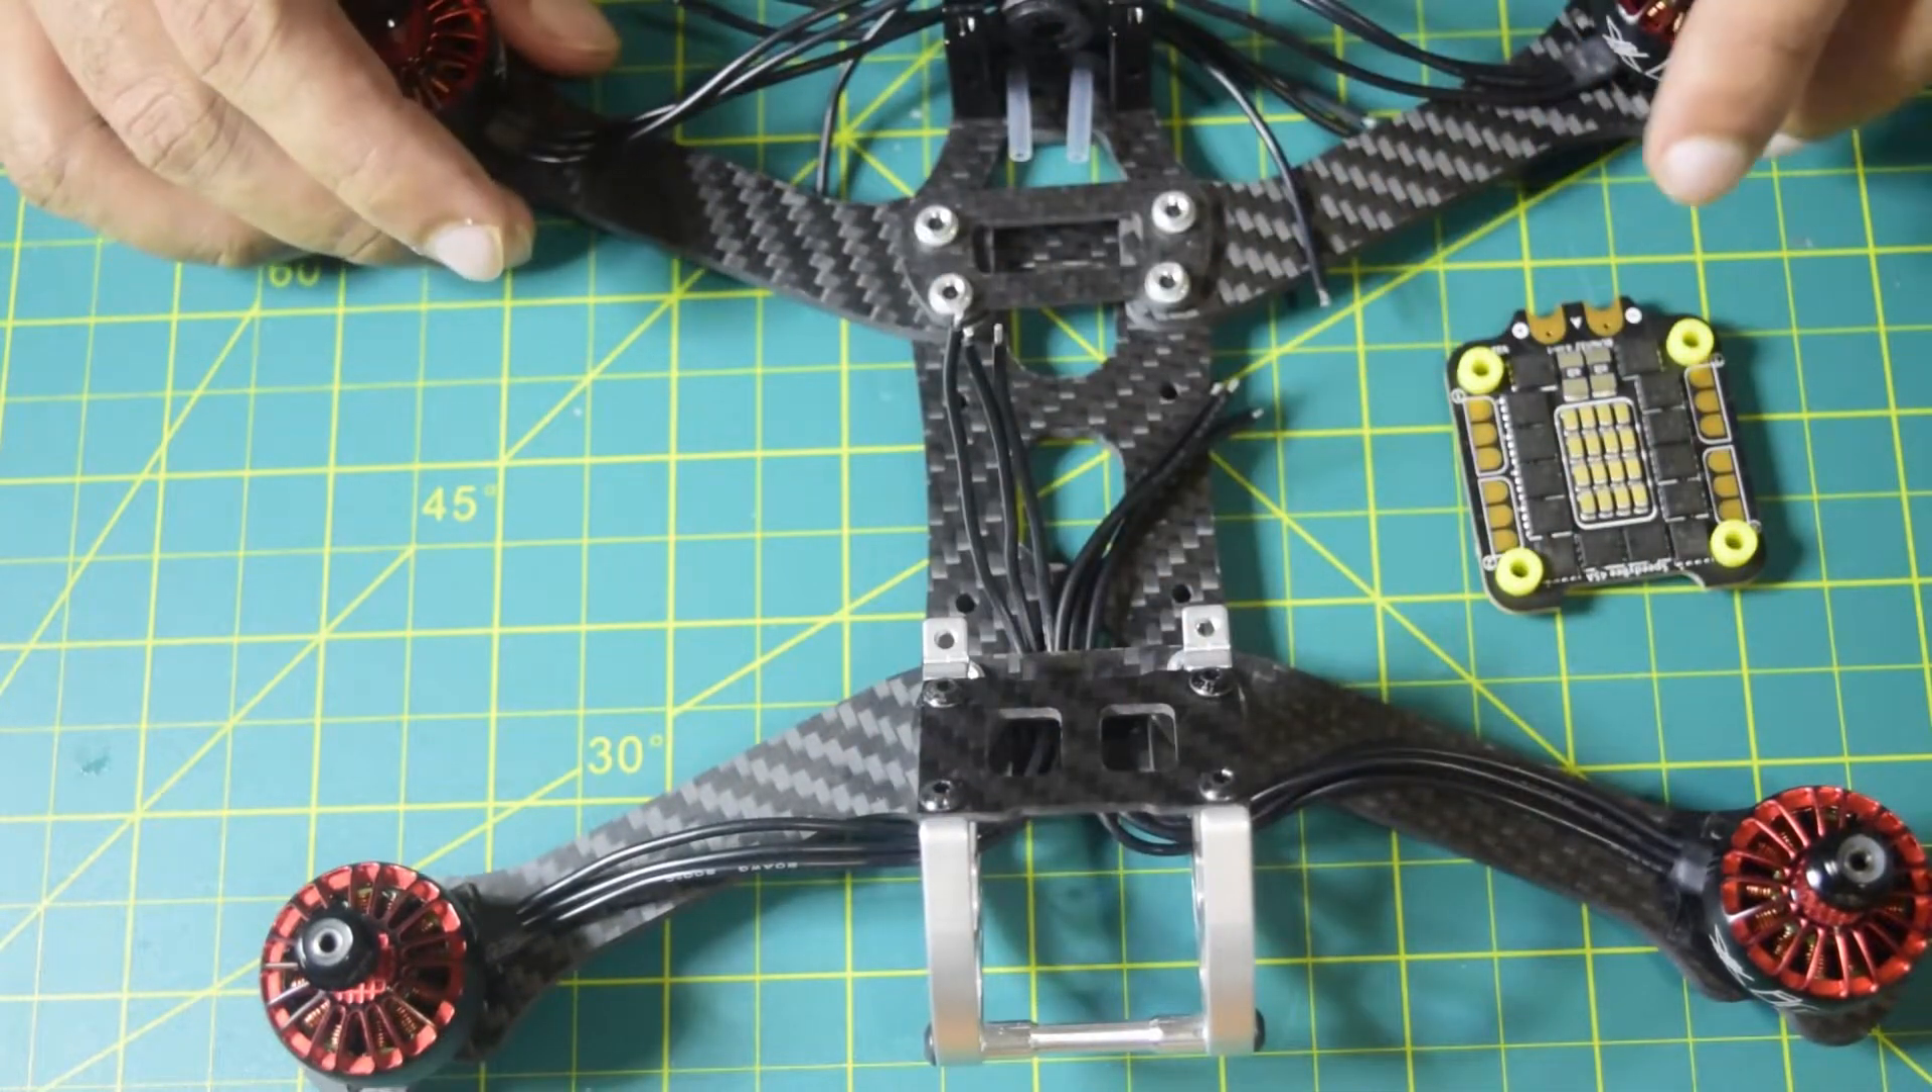Guys as you can see guys on this drone frame we have already installed the motors and already assembled this frame.